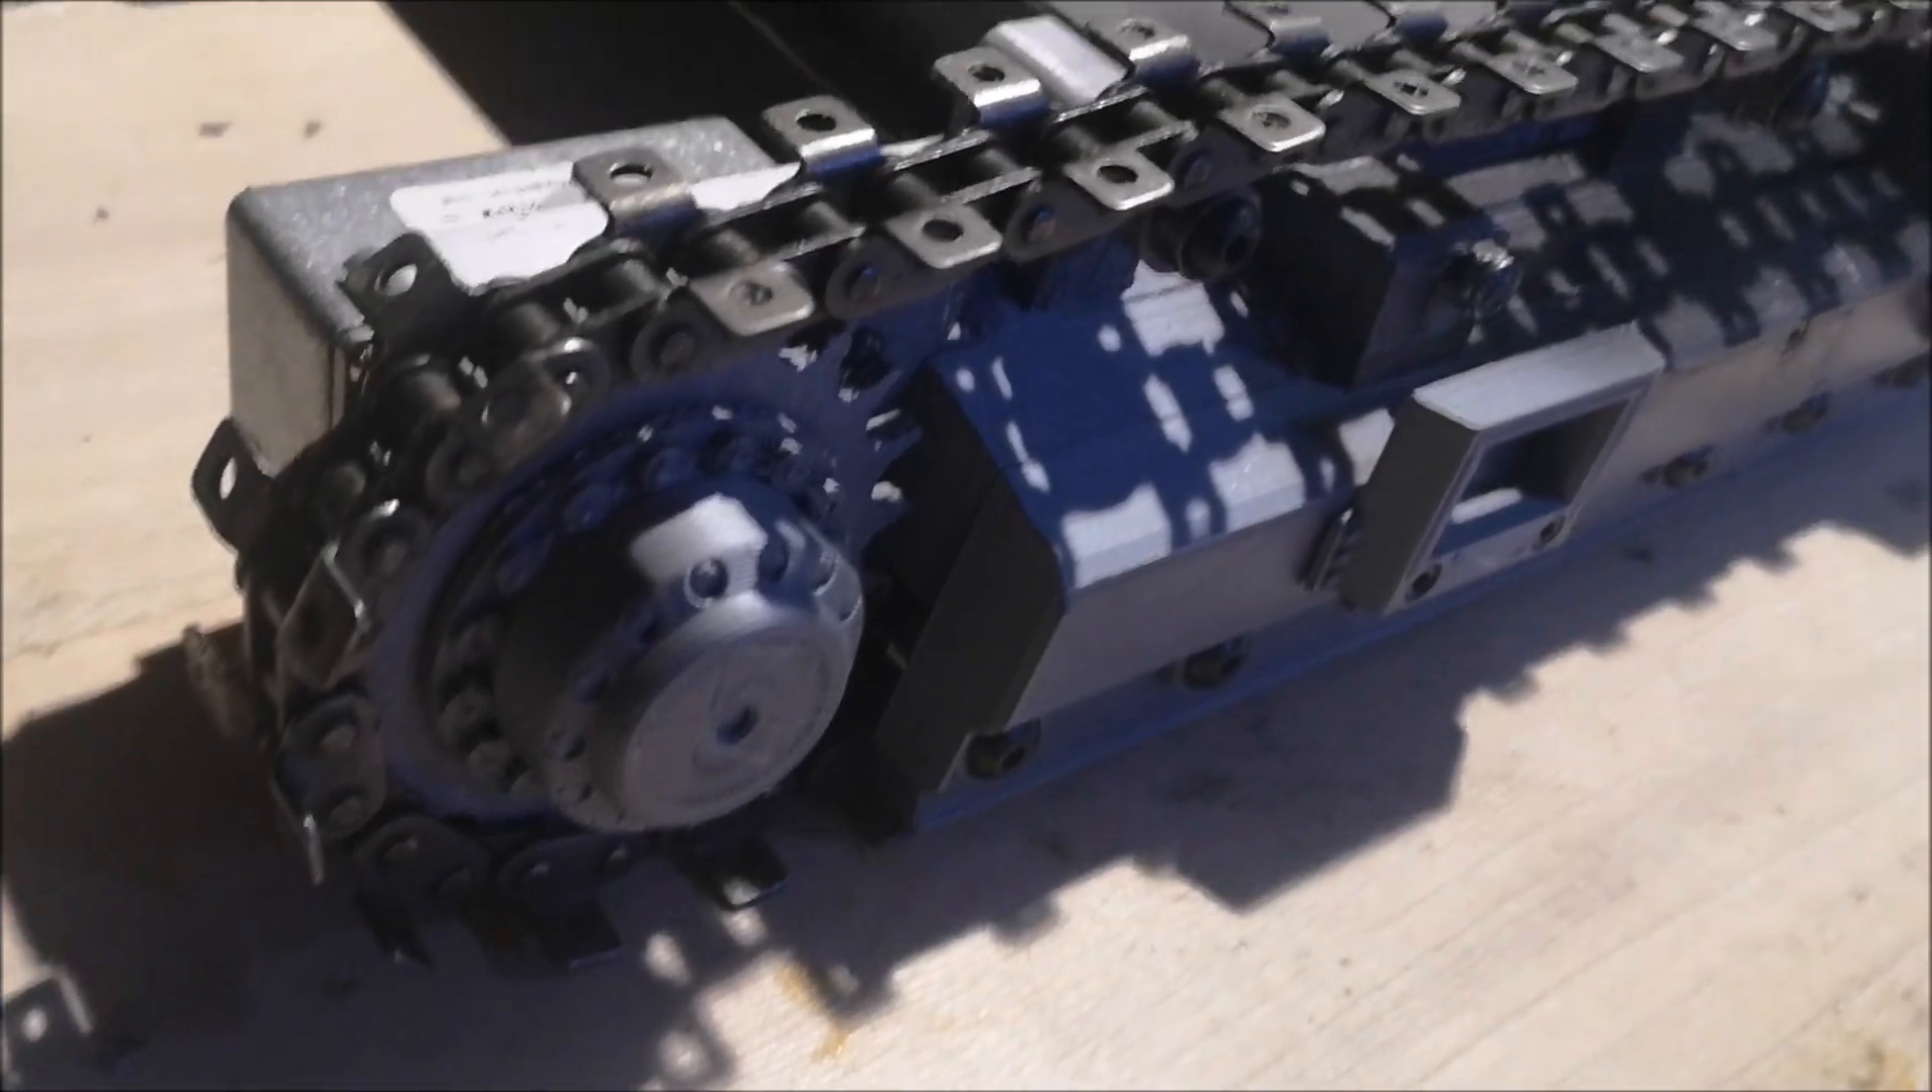The chain is mounted.